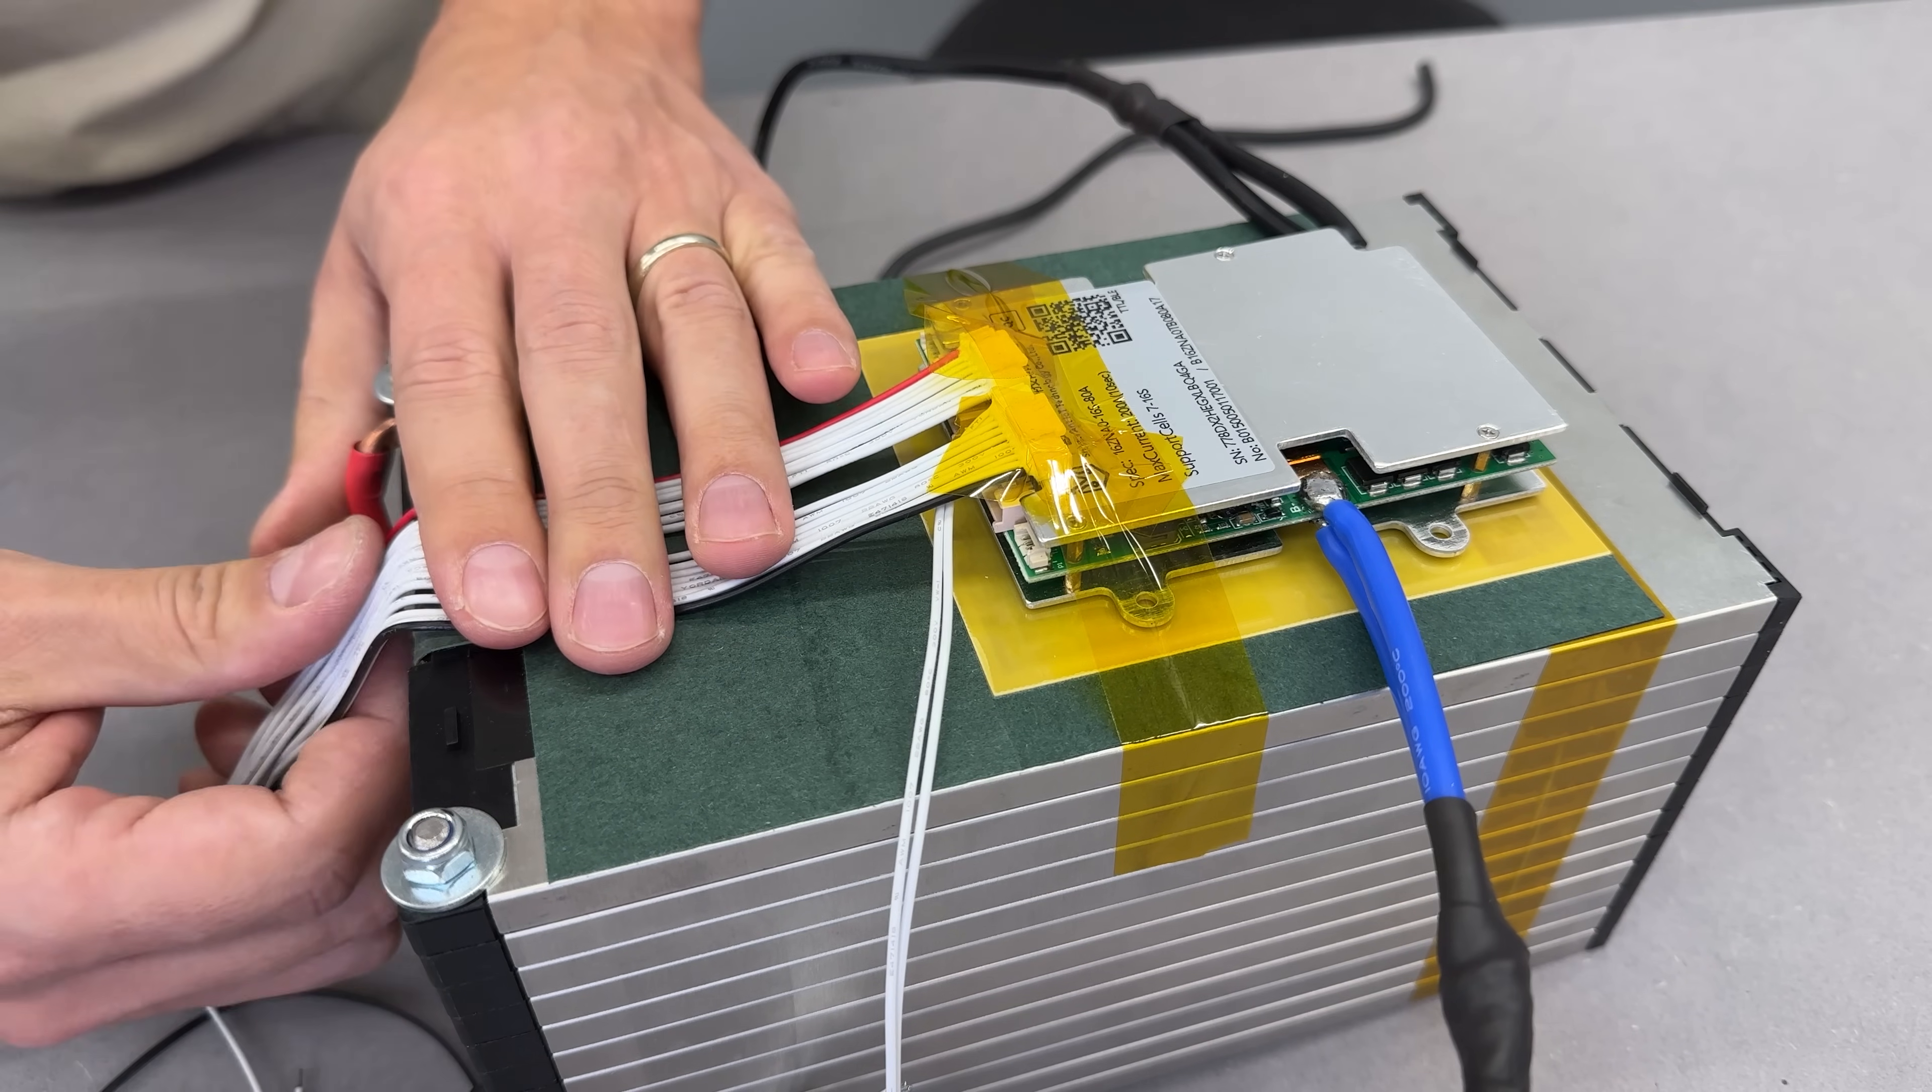To keep things organized while I work, I temporarily taped the balance wires in place, leaving enough length for final connection.